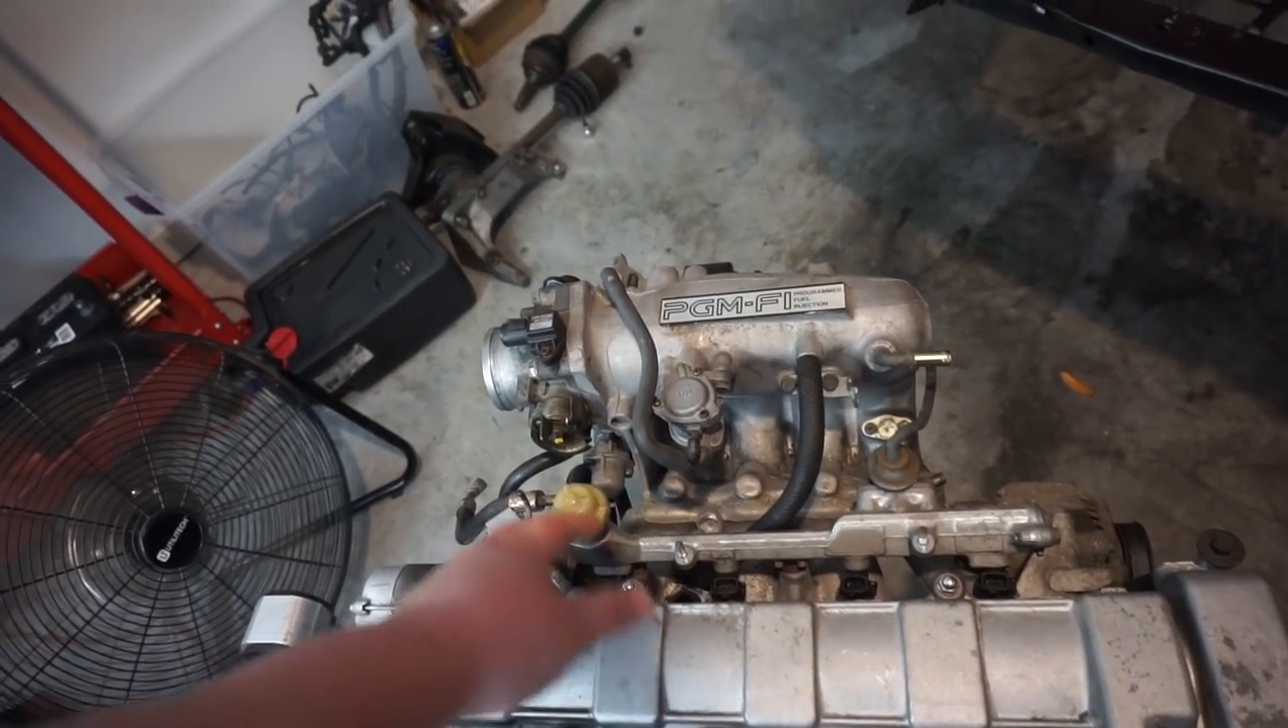I've got the da intake manifold on here with the b16 throttle body.